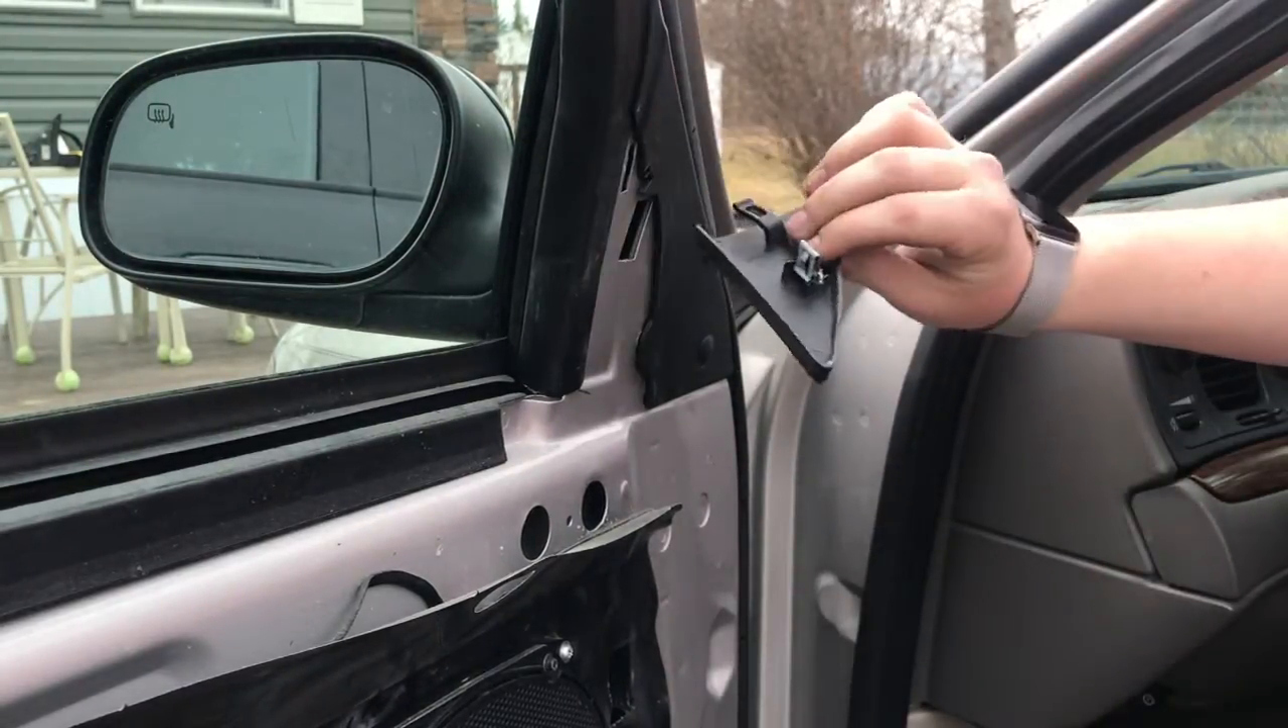Okay, so with the door panel removed, um, there is this, like, little plastic bit.